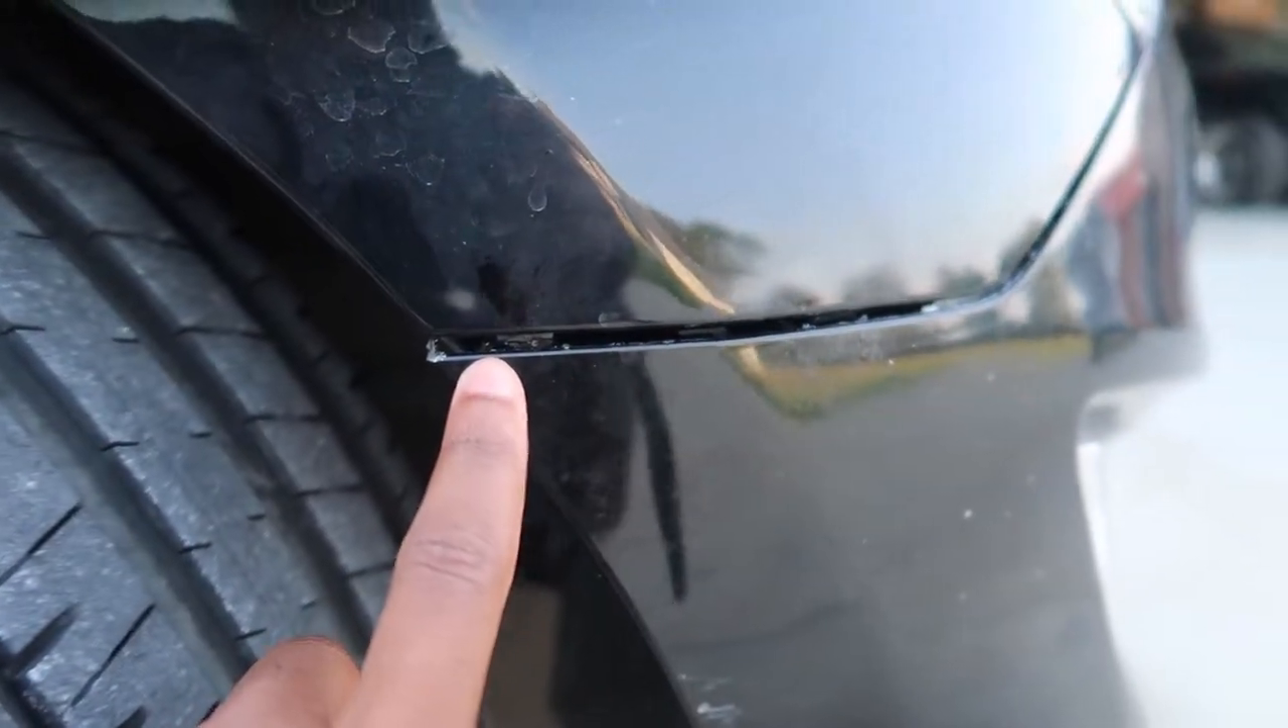And the bumper came out semi-good. It's still a little gap right here. And it looks kind of funky in there.